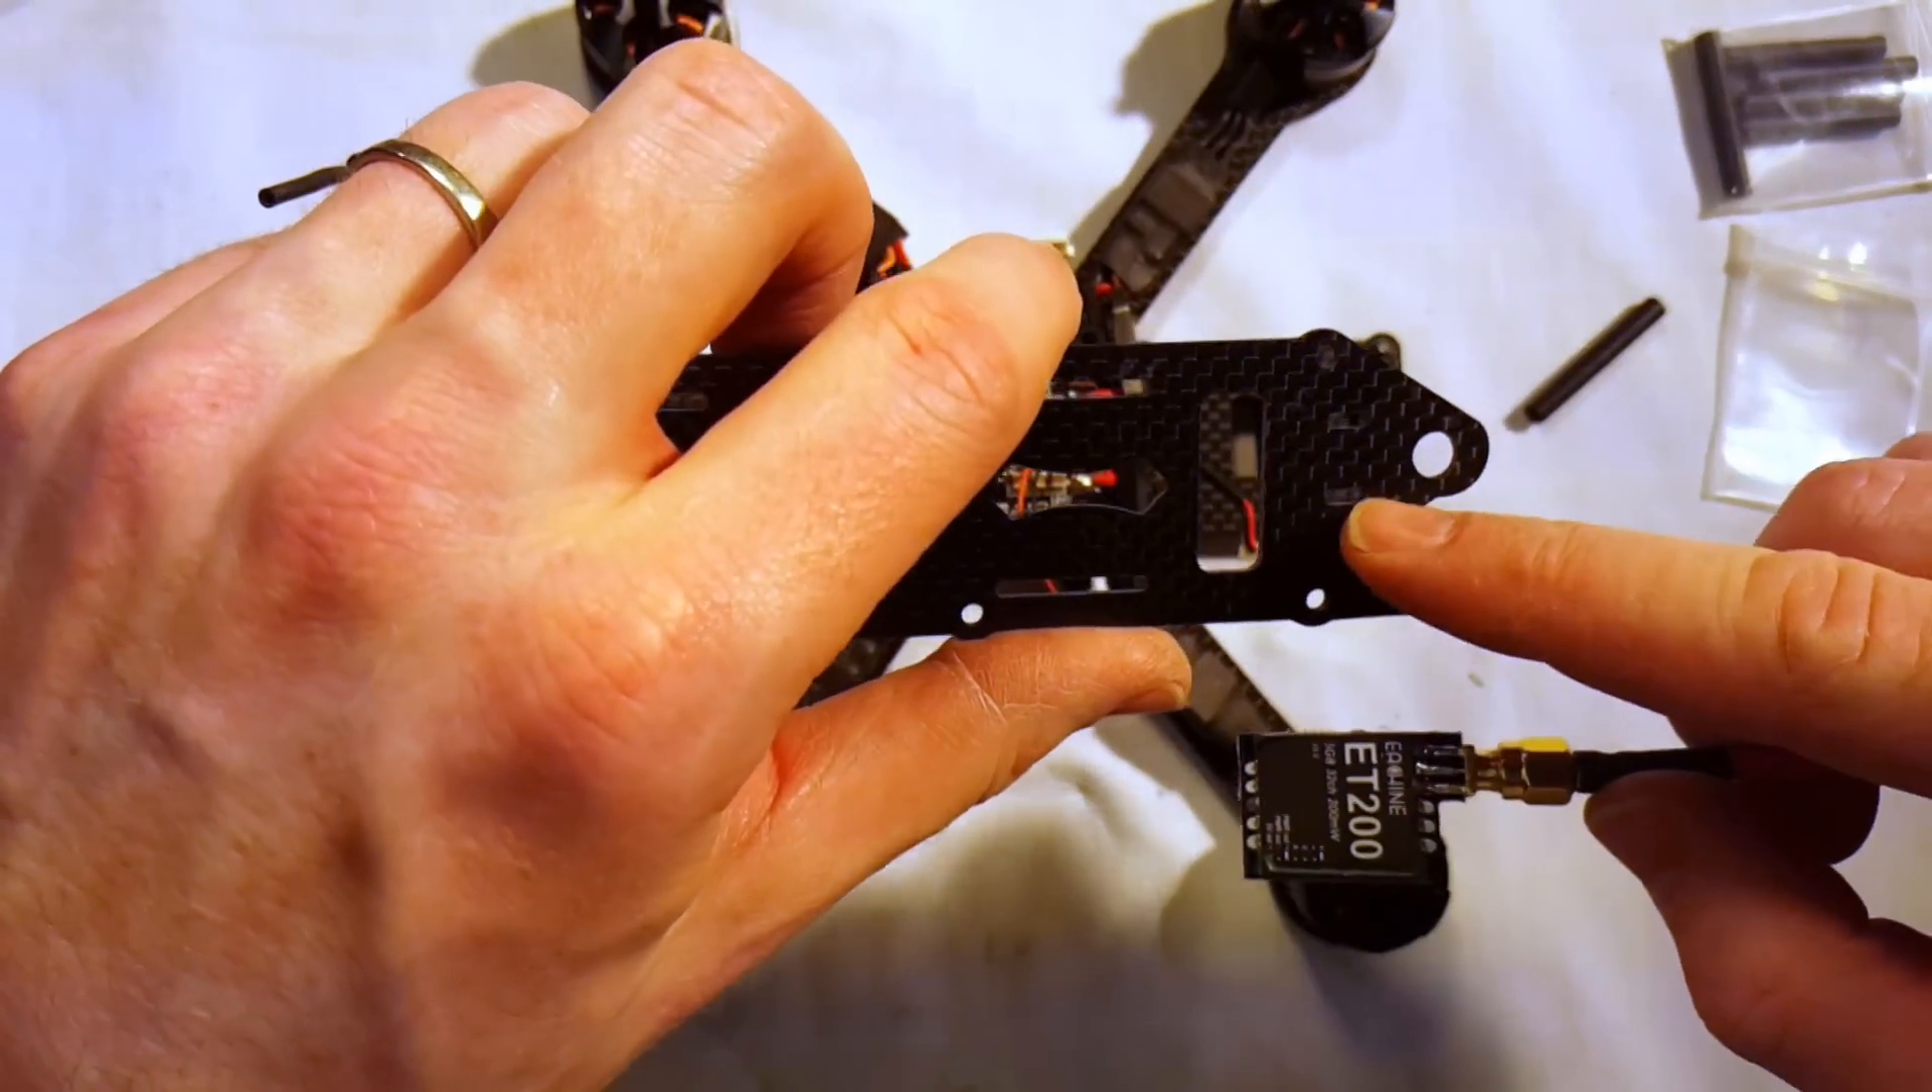I have the antenna already on my transmitter here.